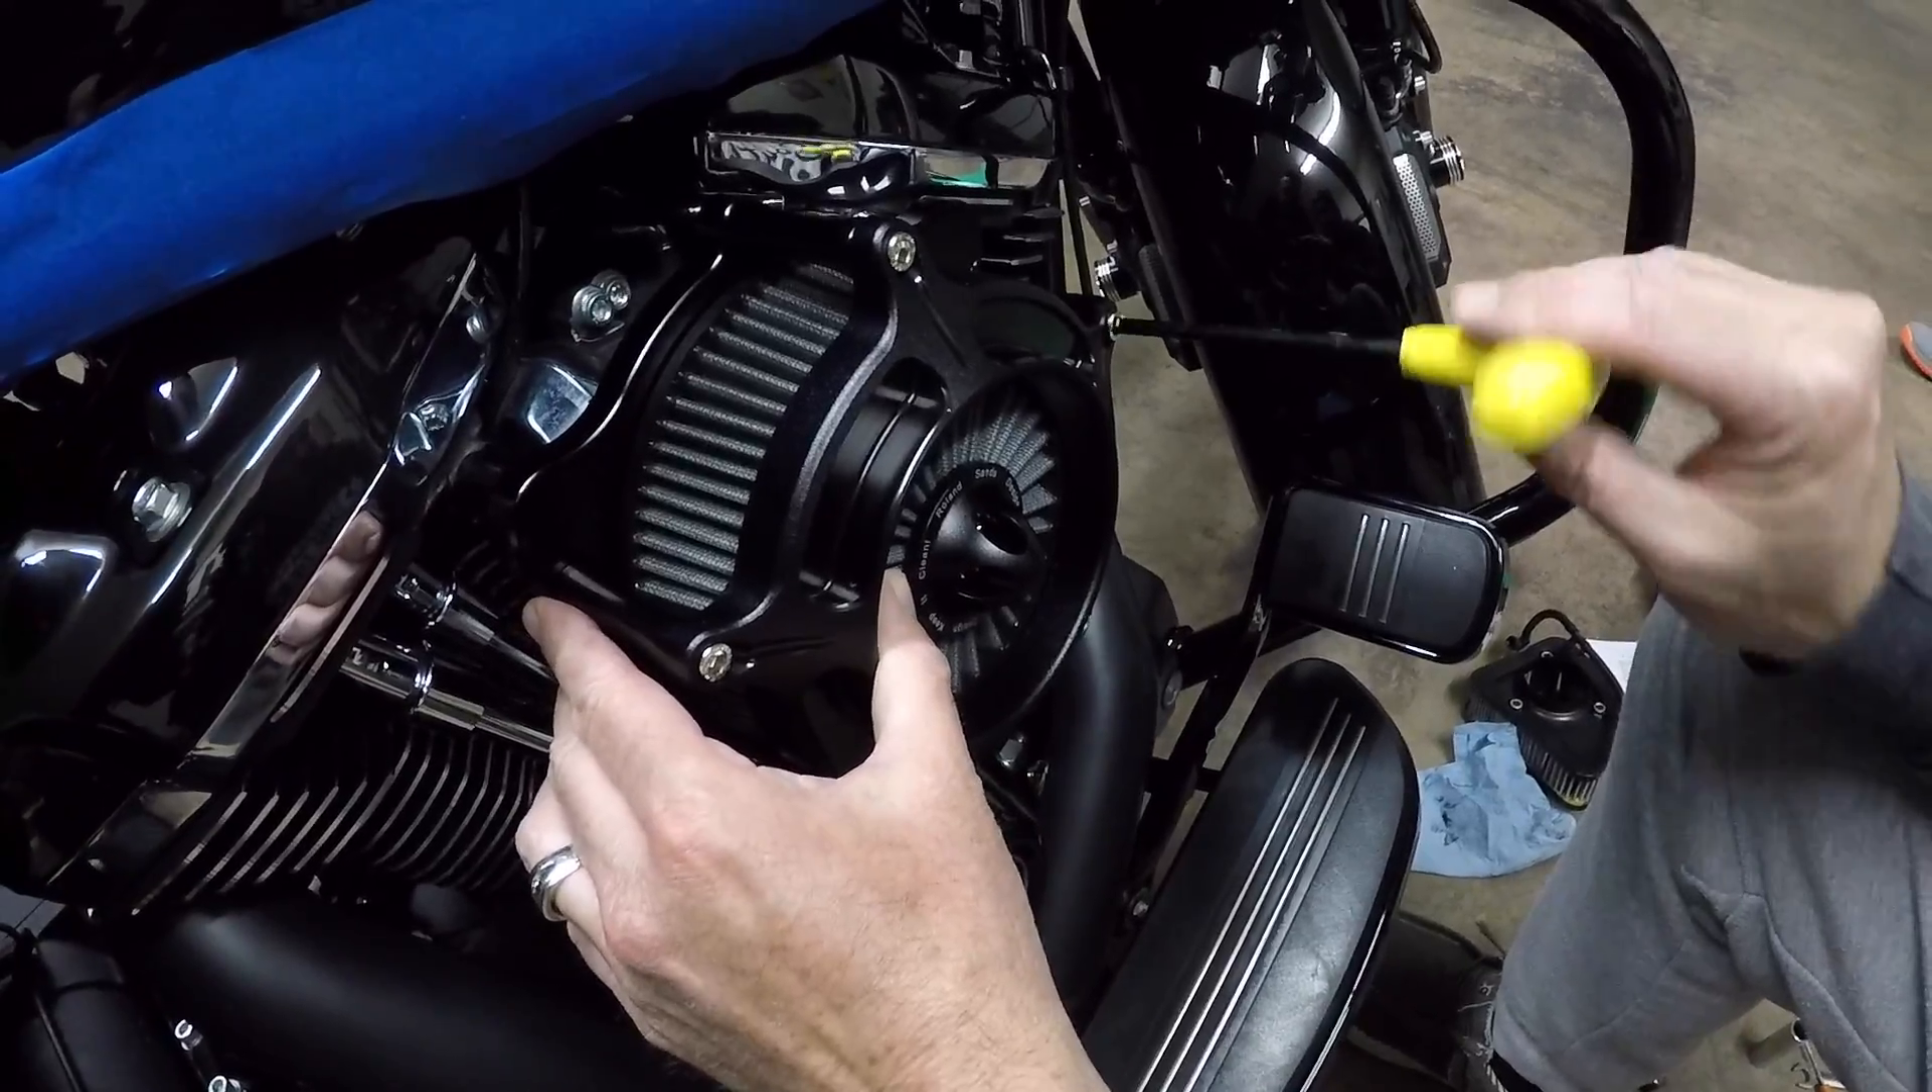So we got the filter on and now we're just tightening it up.